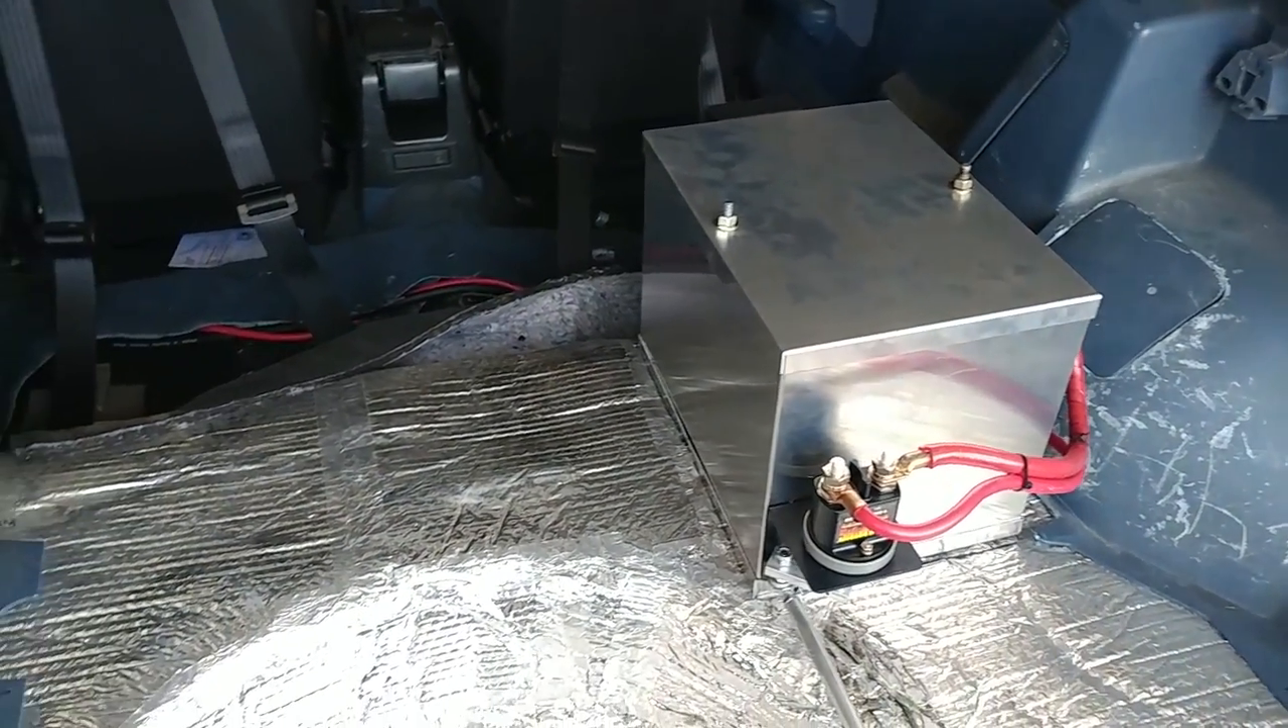And I've got the box cover put back on, tightened down.